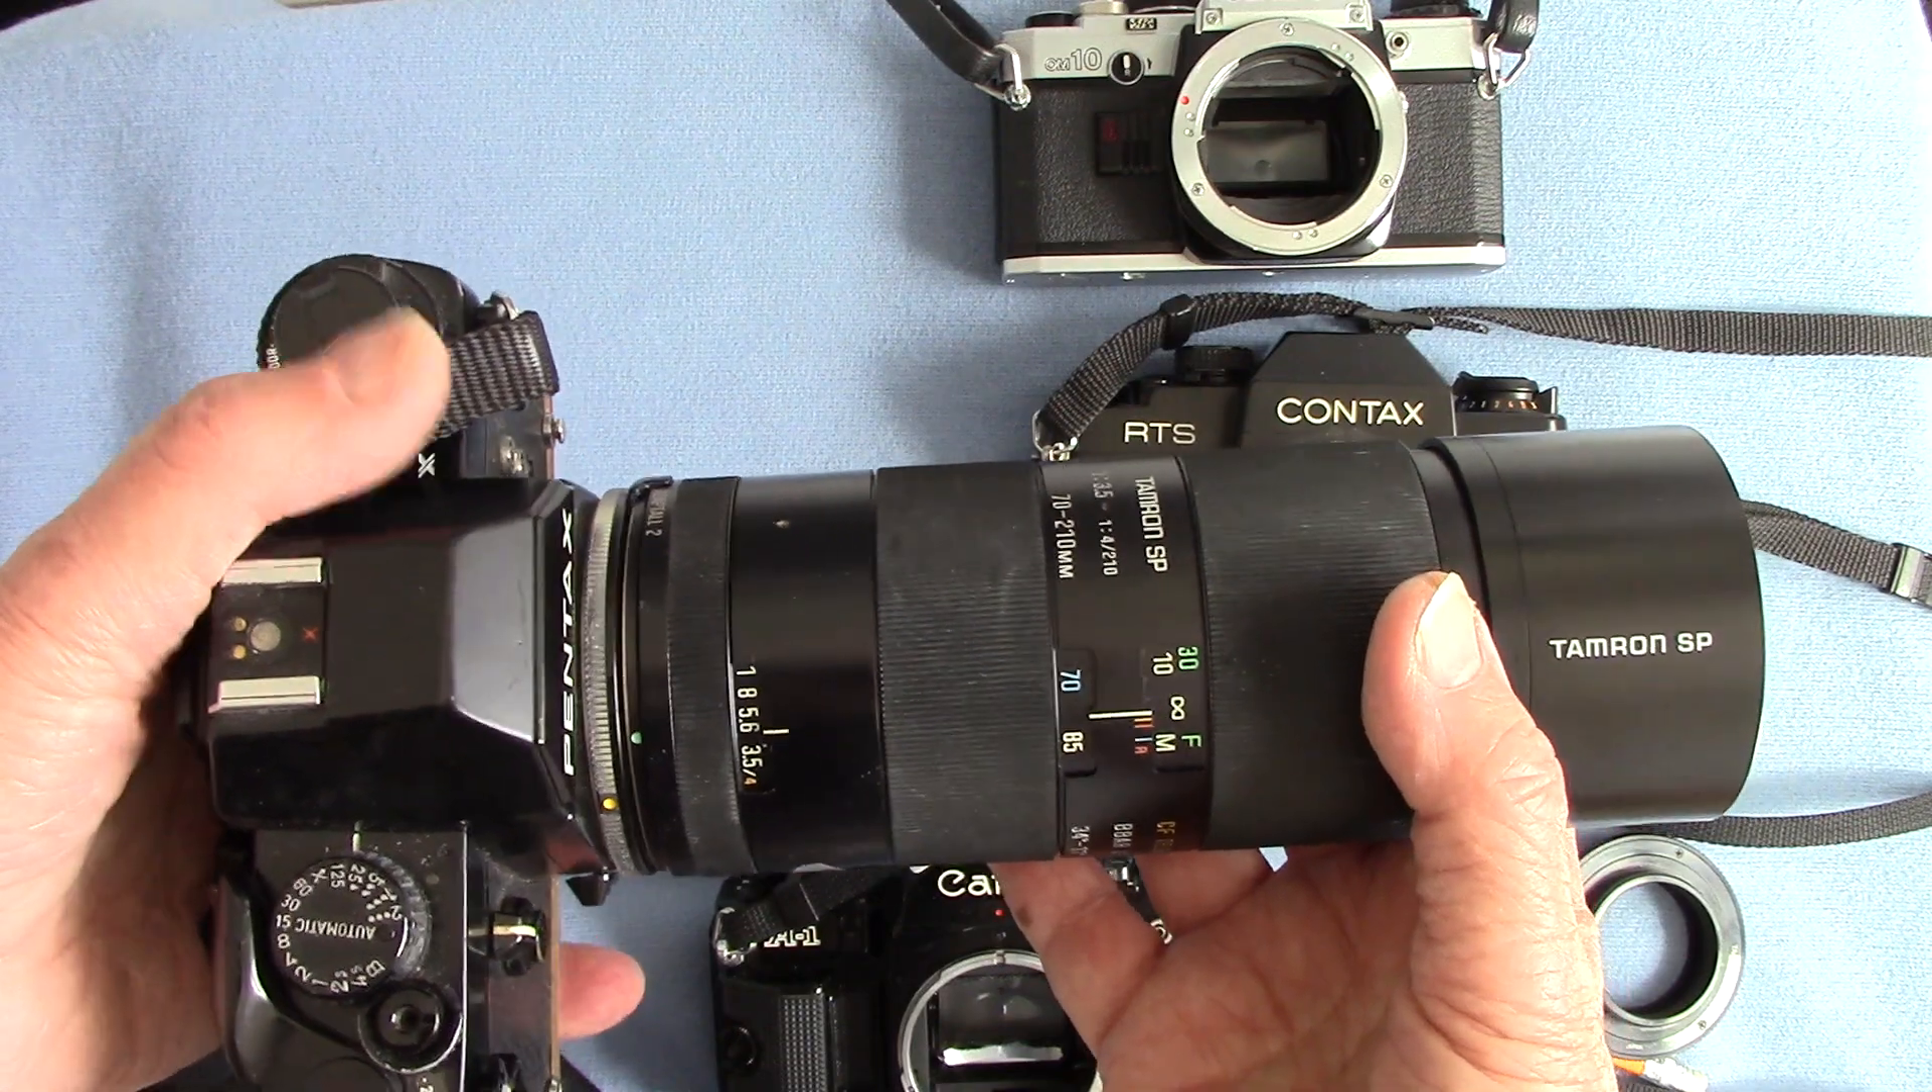There we are that's that tamron lens fitted onto a pentax k mount.